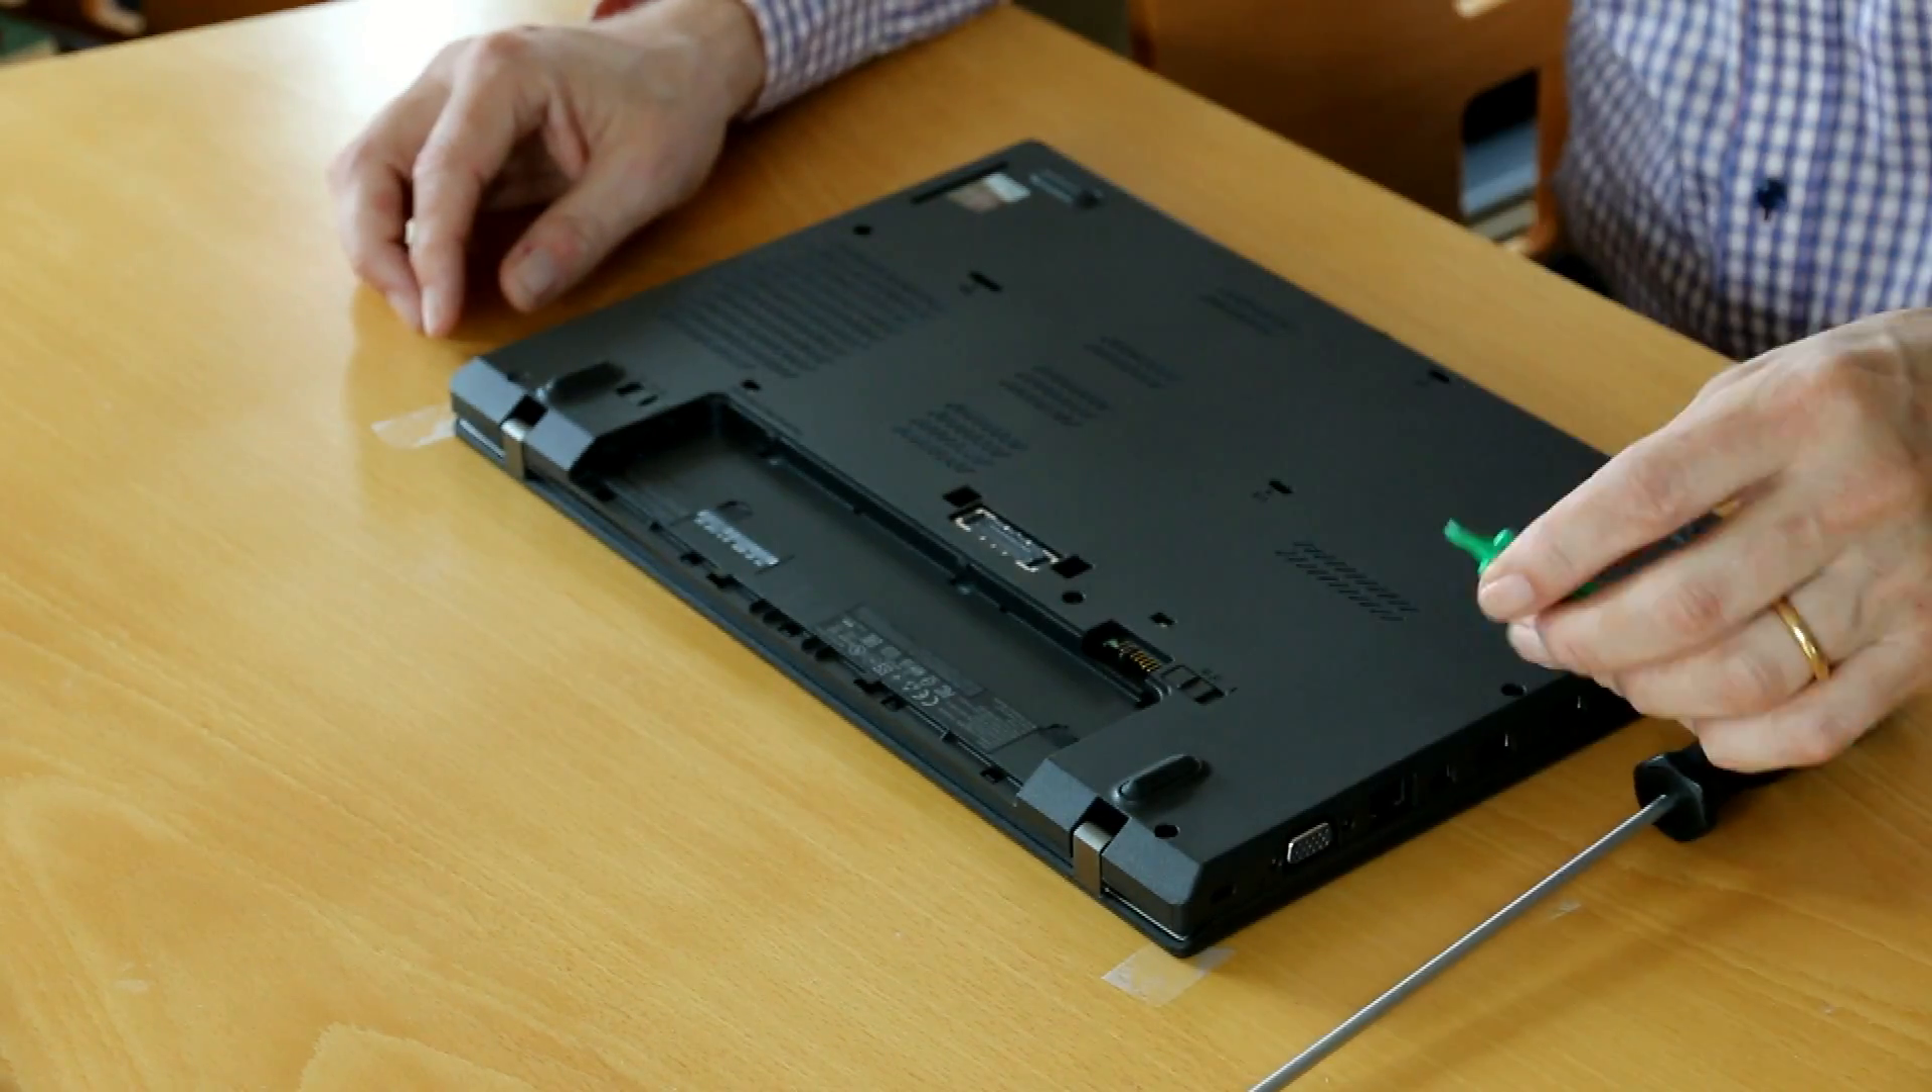I've already removed the battery and it's with the bottom up here.